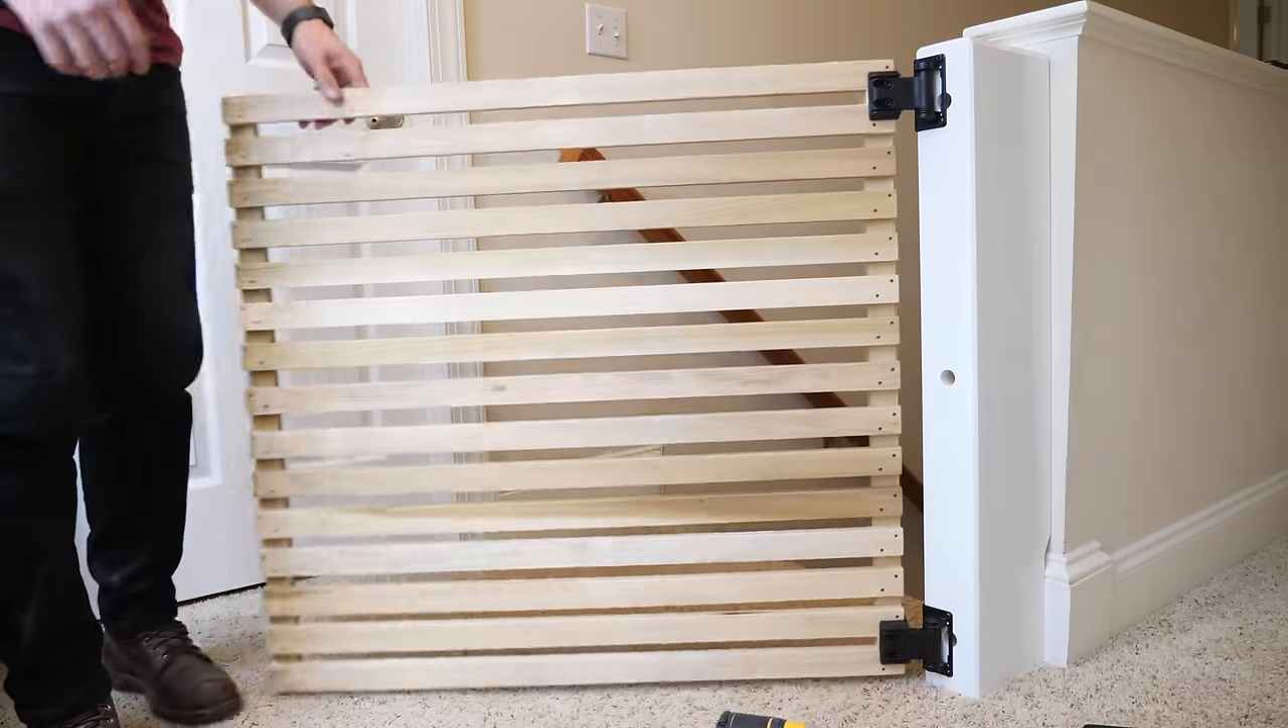I marked the hole locations on the upper hinge pre-drilled and then drove in the included screws then removed the spacer from the bottom and repeated the process on the lower hinge.